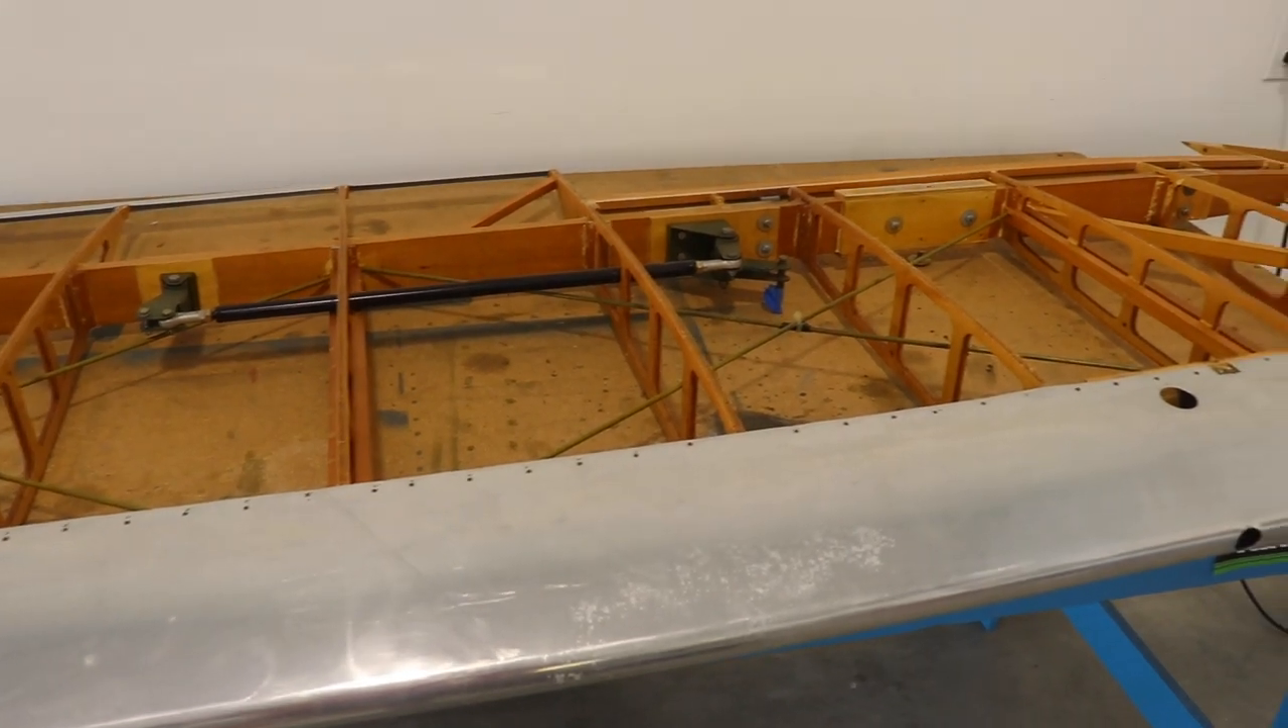The bottom left wing is completely stripped down and with the fabric off.